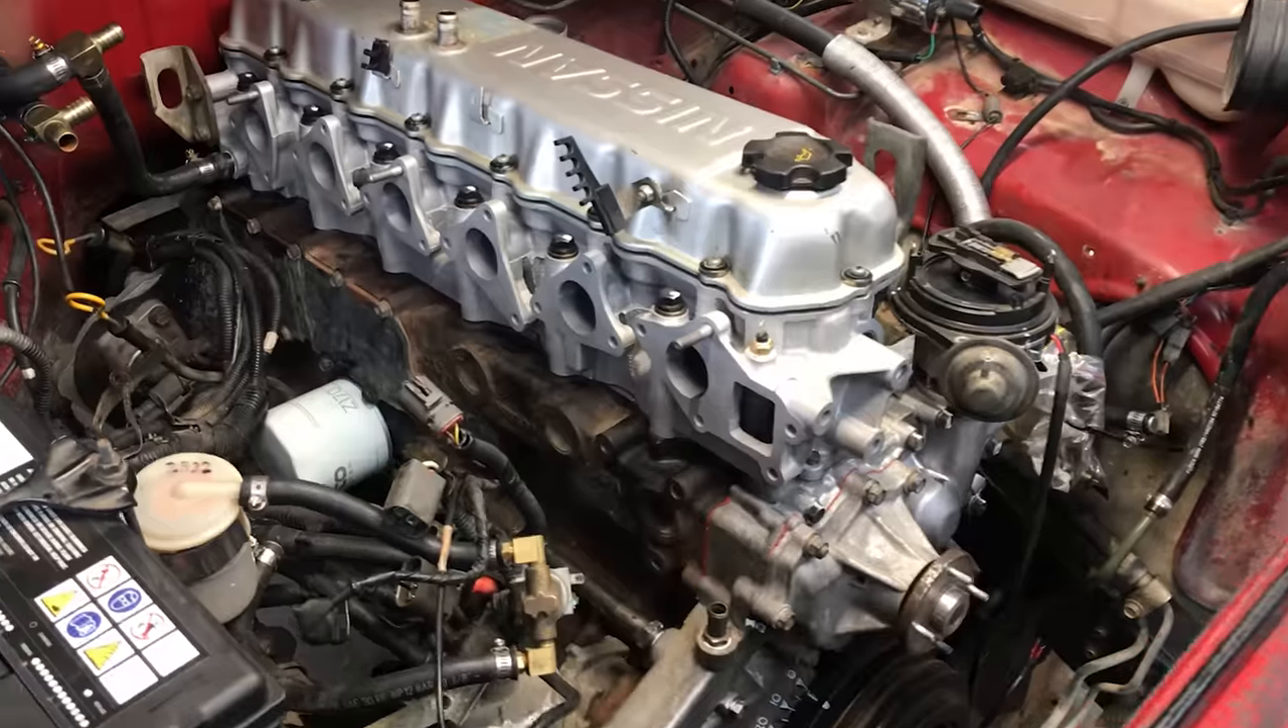All right, so the cylinder head is on. Valve train's all set up, valve clearances are done, which I'll run through in a minute.